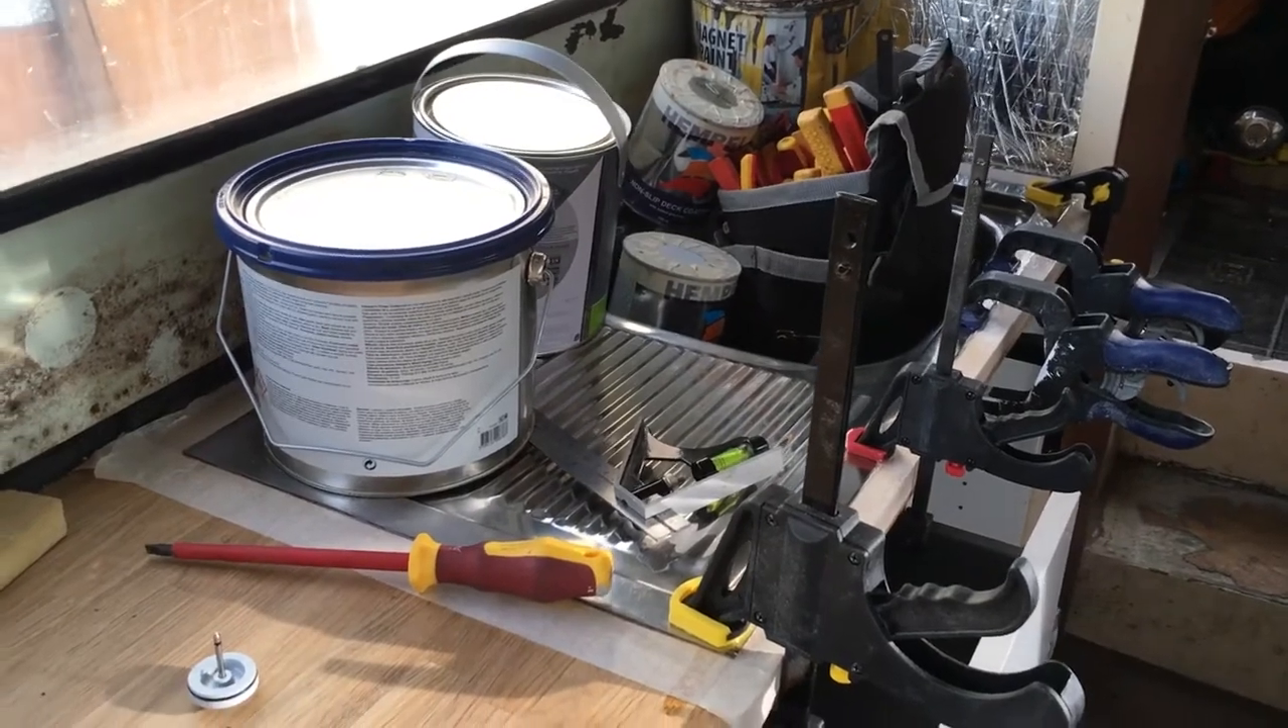So I've glued the sink in place. I've weighed it down as much as I possibly can. And clamped it as much as I can.